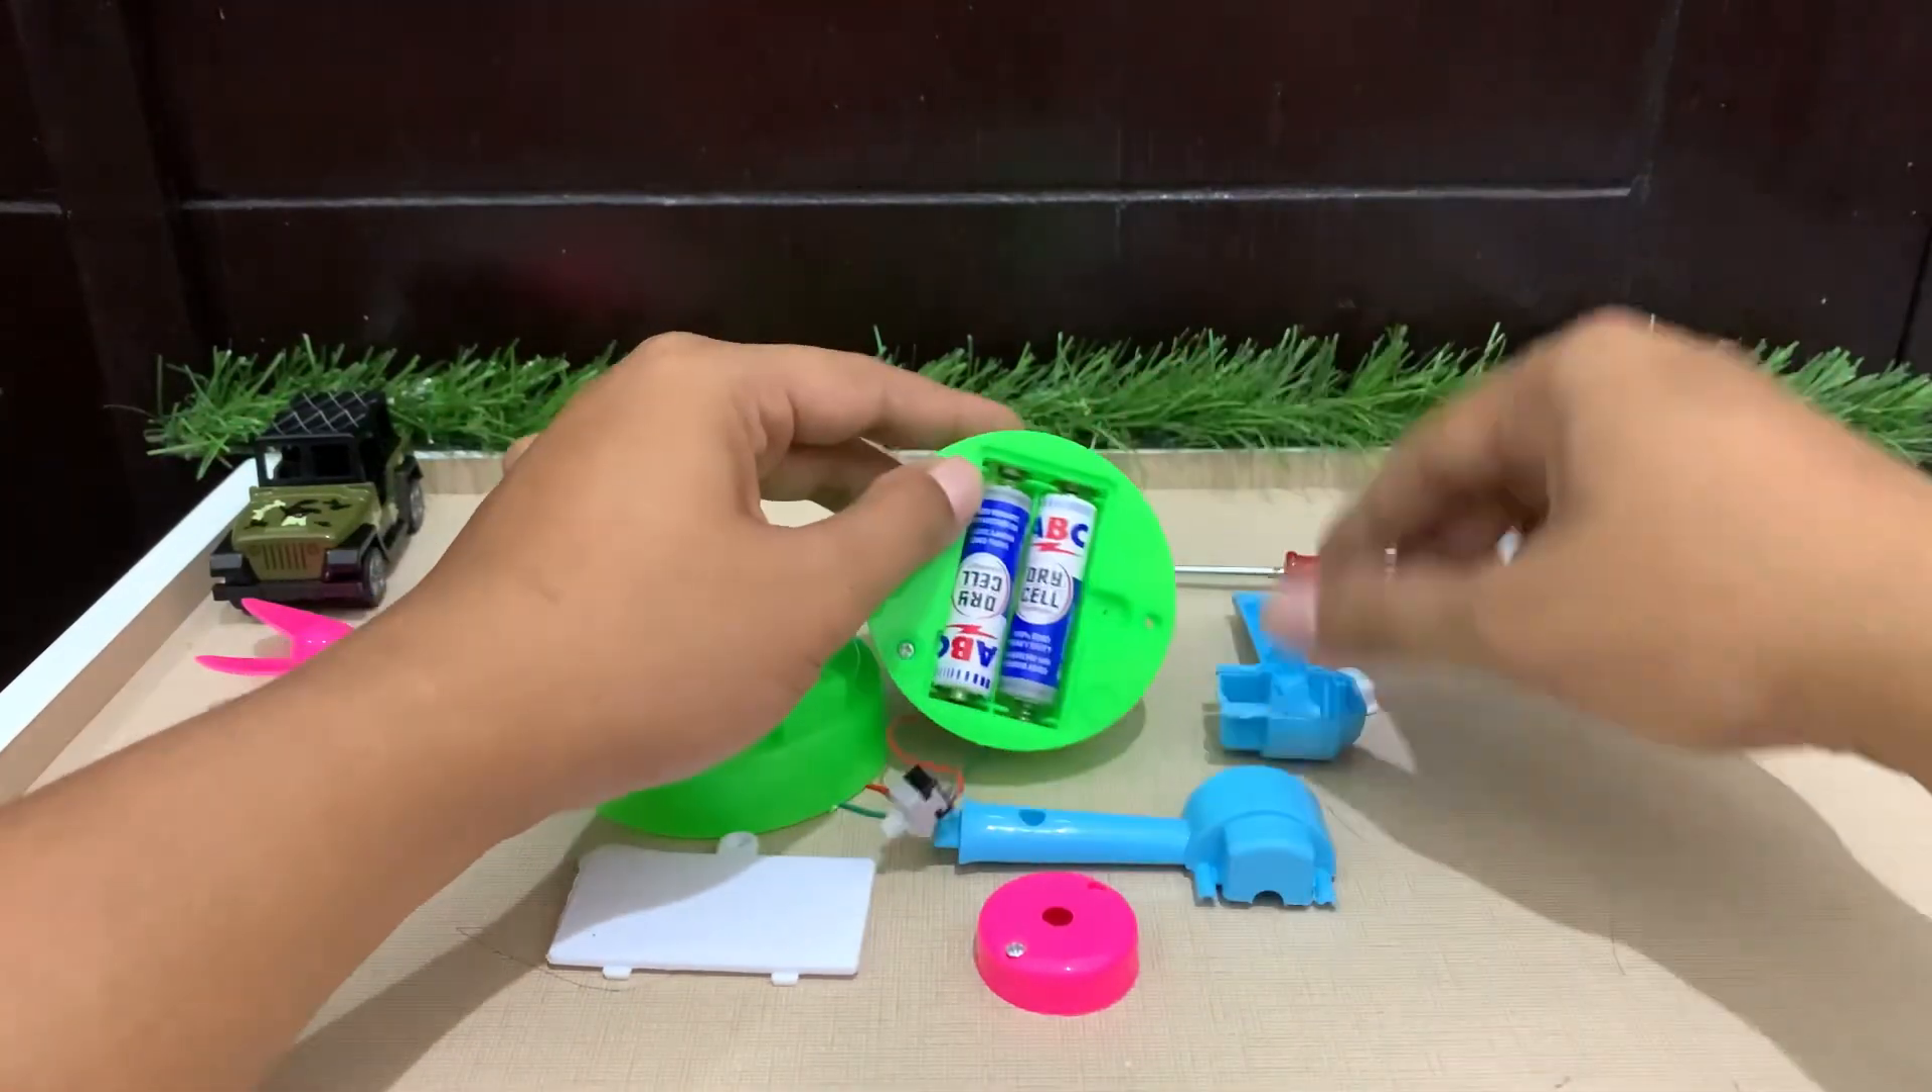Kita pasang baterainya dulu Ada 2 baterai Tuh sudah terpasang.